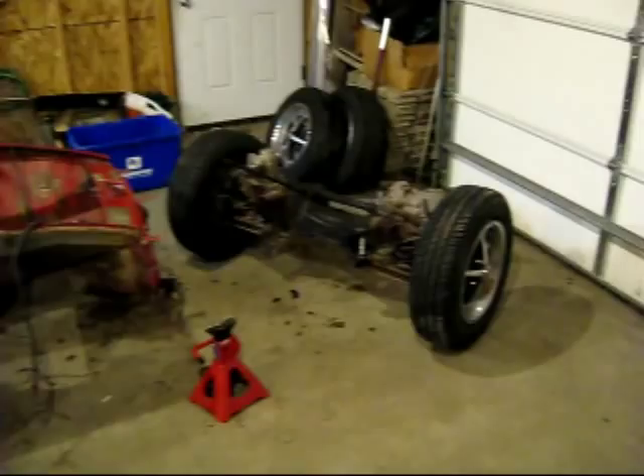Well, got the rear end out now and that is one stripped down car.